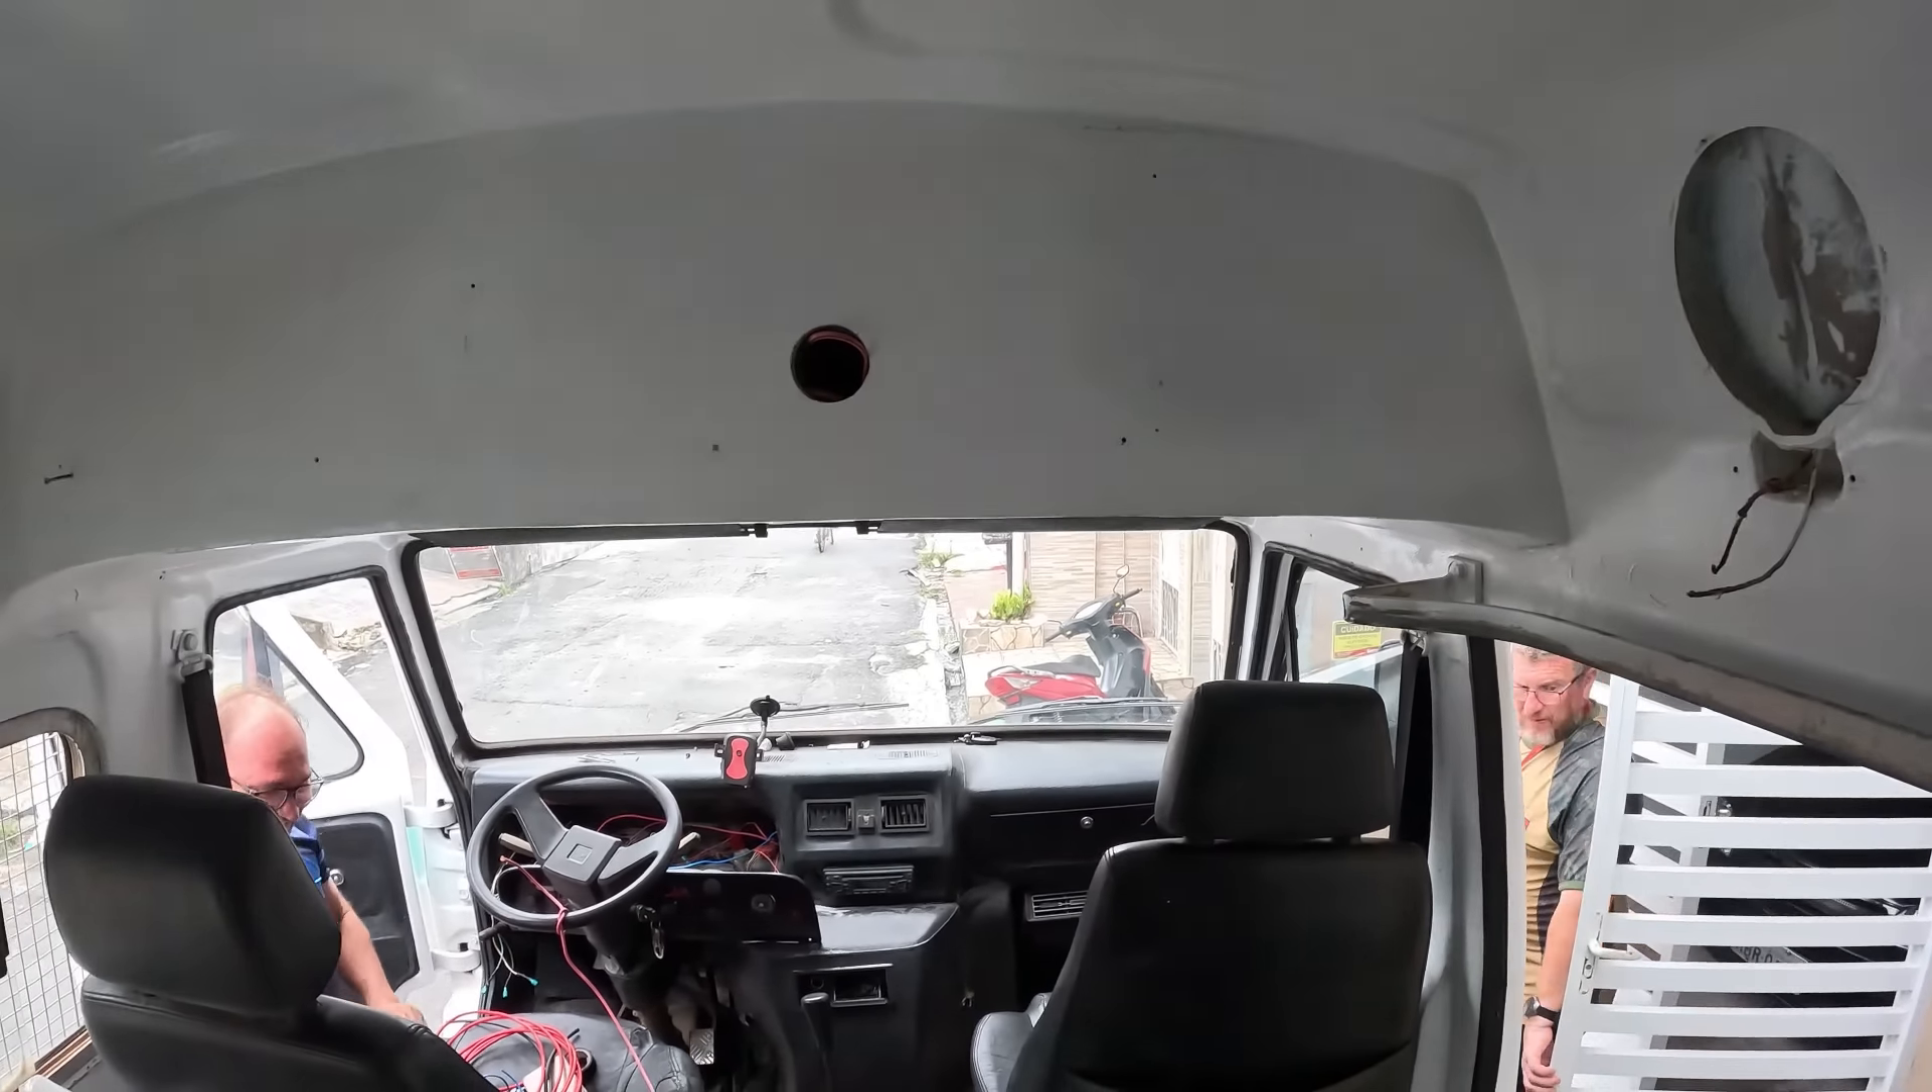Ainda falta ligar todos esses fios aqui, ó.